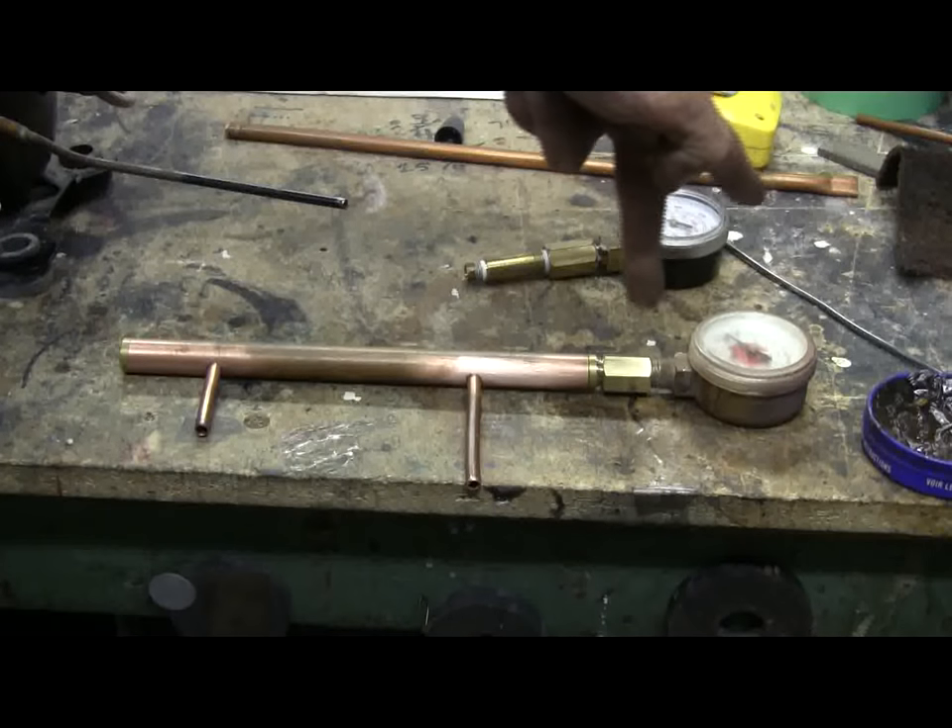From the parts I showed a moment ago I've now fitted the manifold together it's not soldered yet just a trial fit.